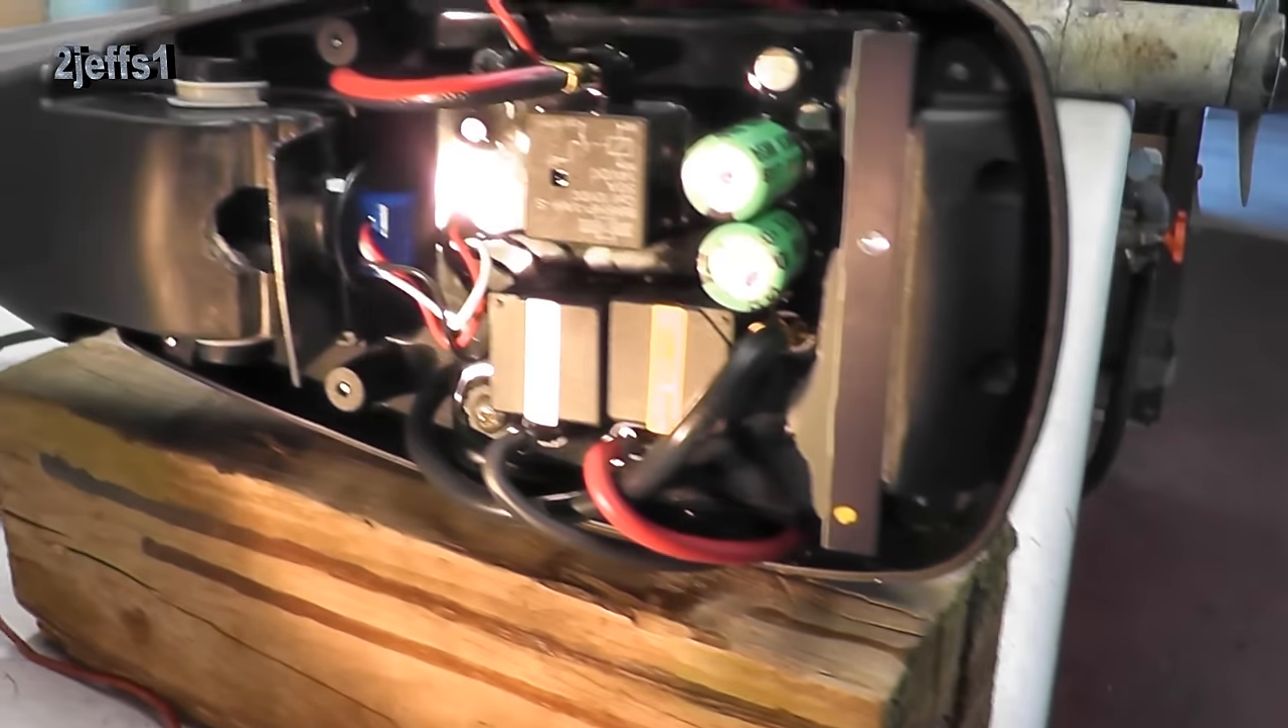Alright, I got the cover off, so let's have a look inside here.